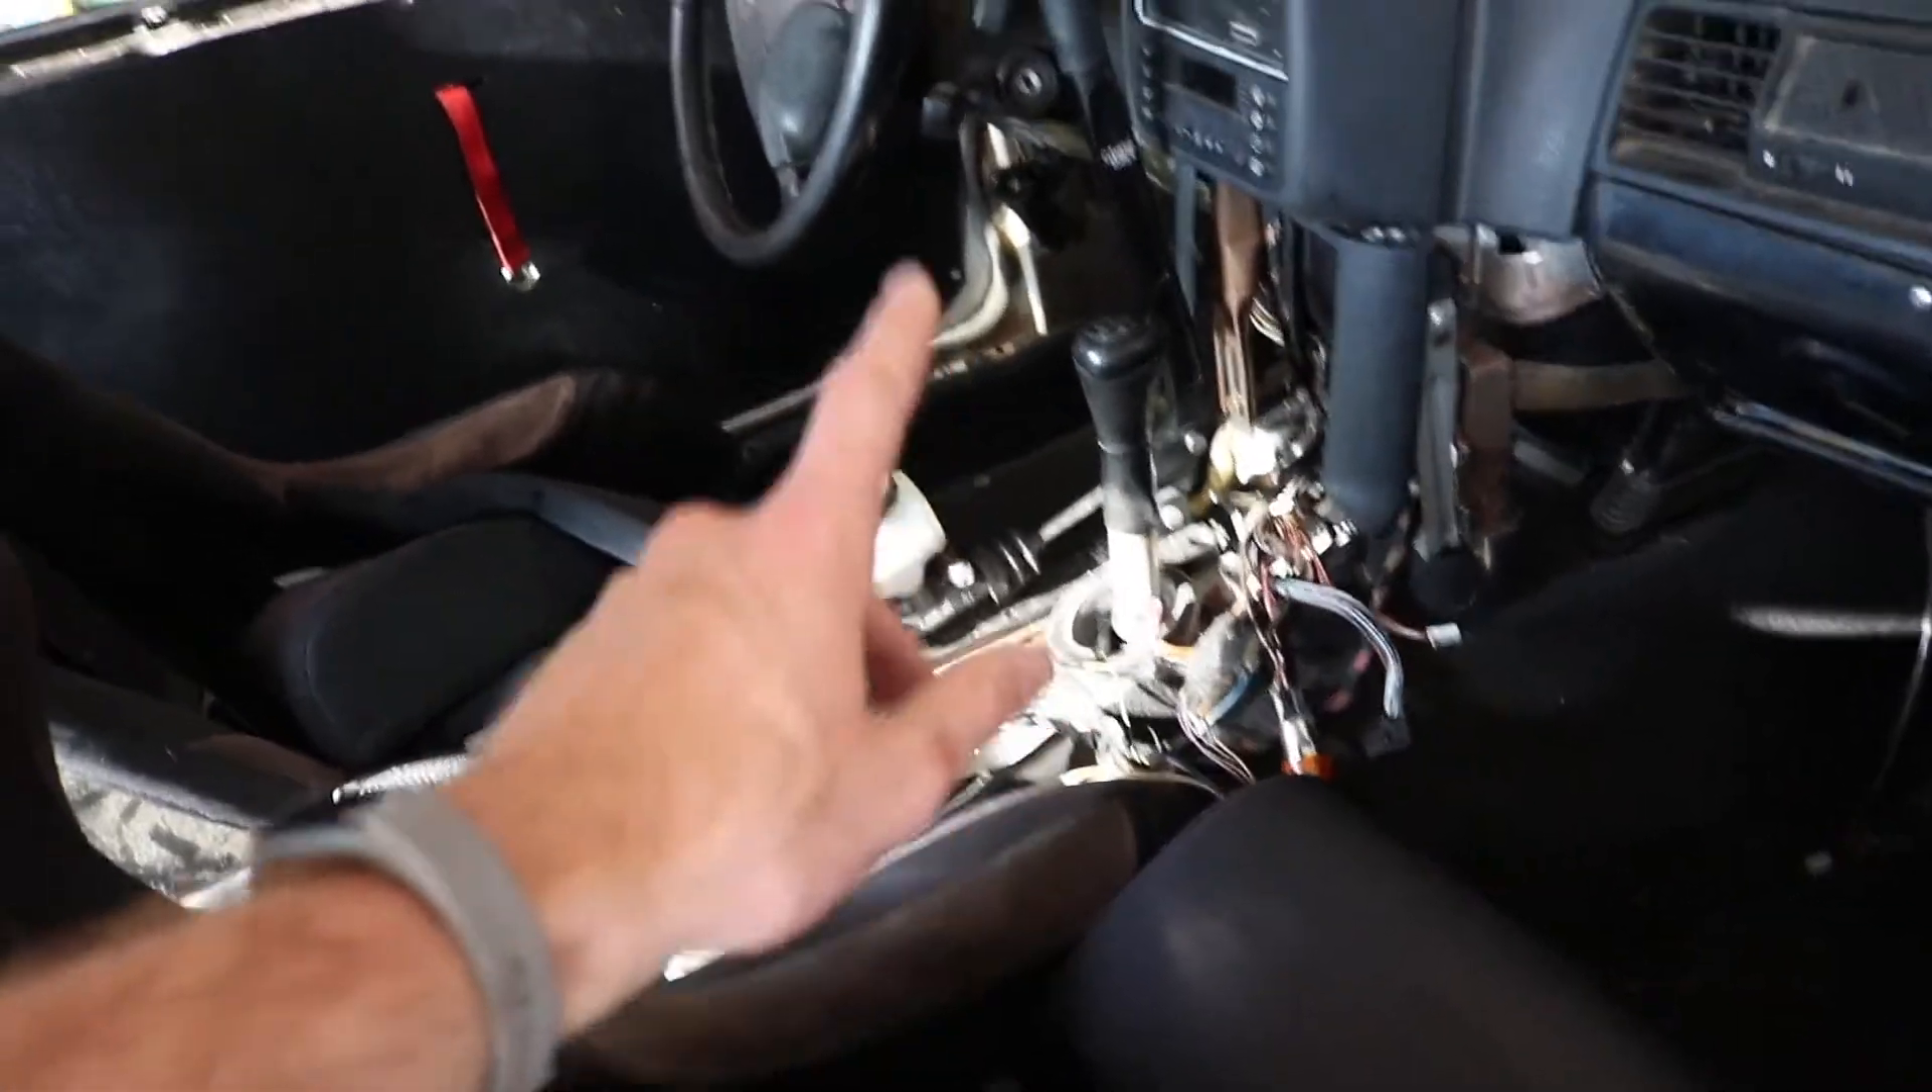I still have all the interior pieces as far as the console and all this stuff out here.